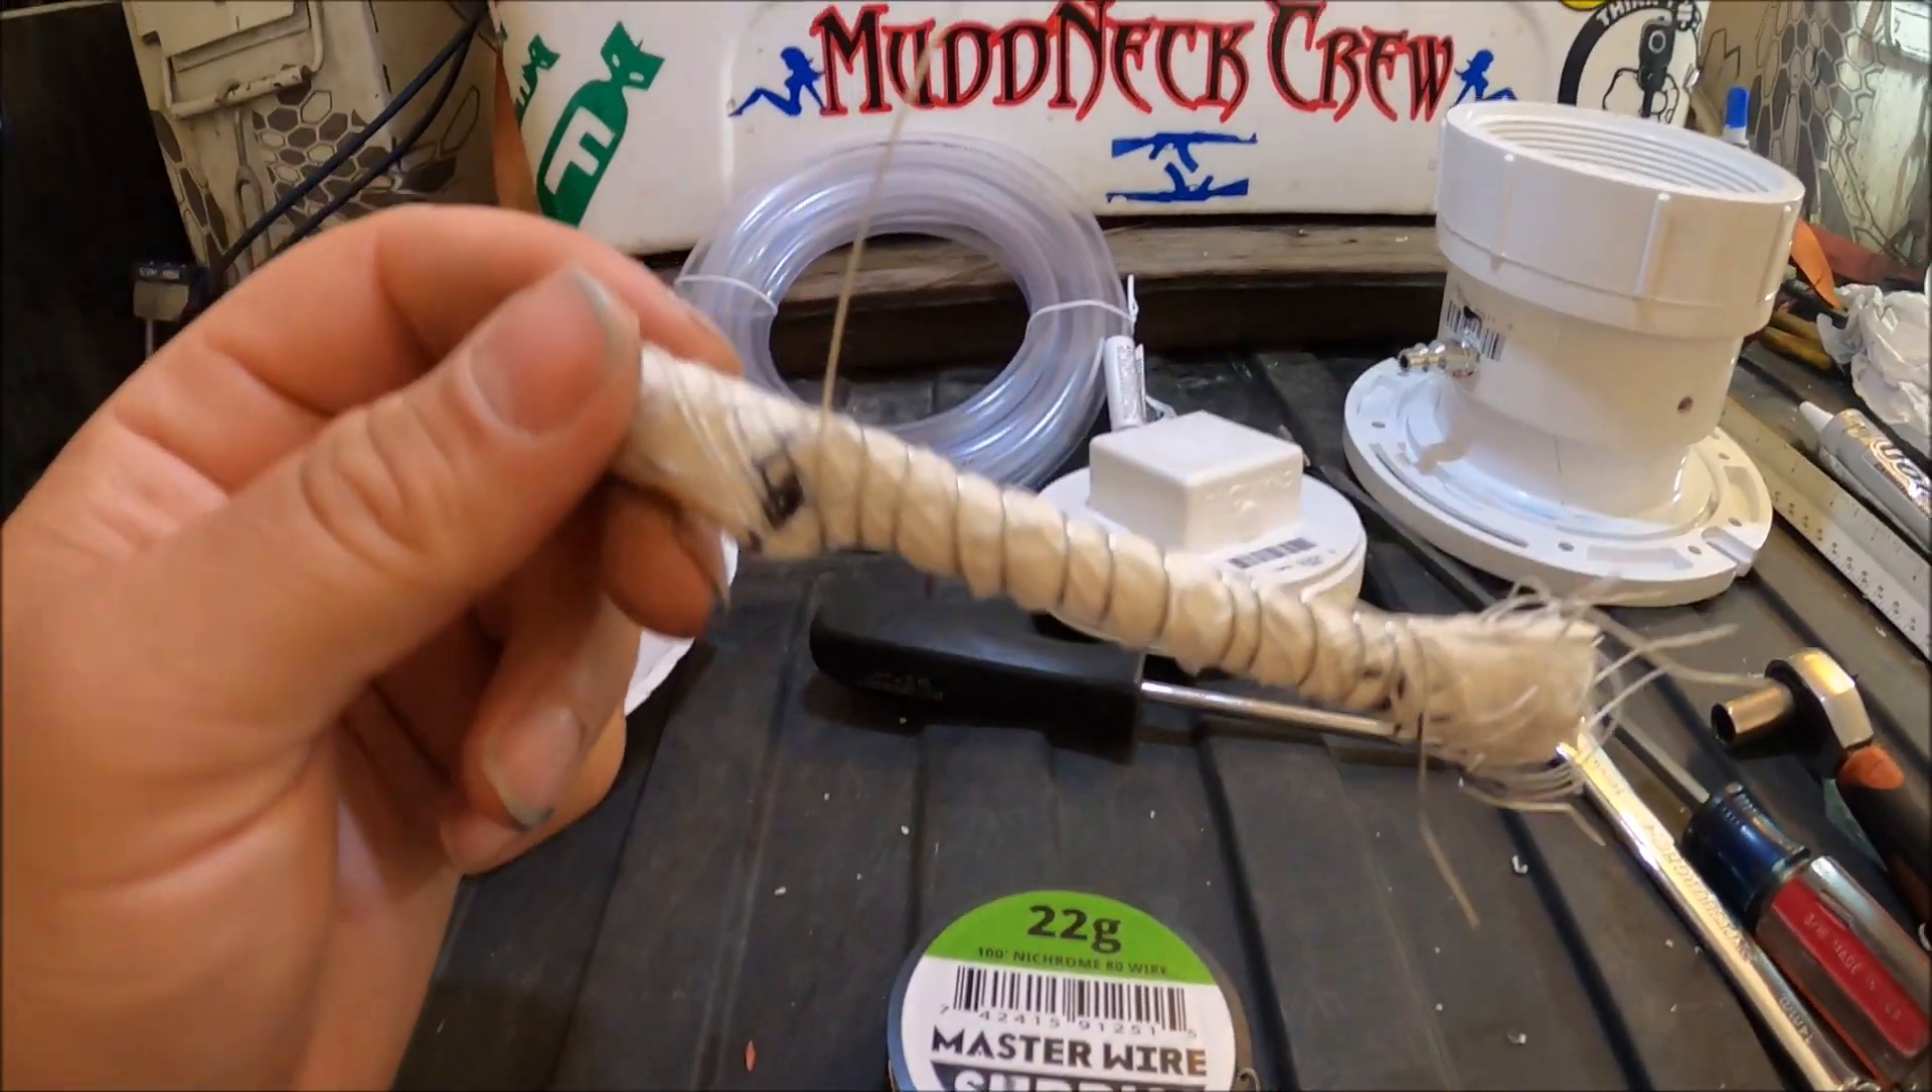Now i got that wire wrapped around my wick.